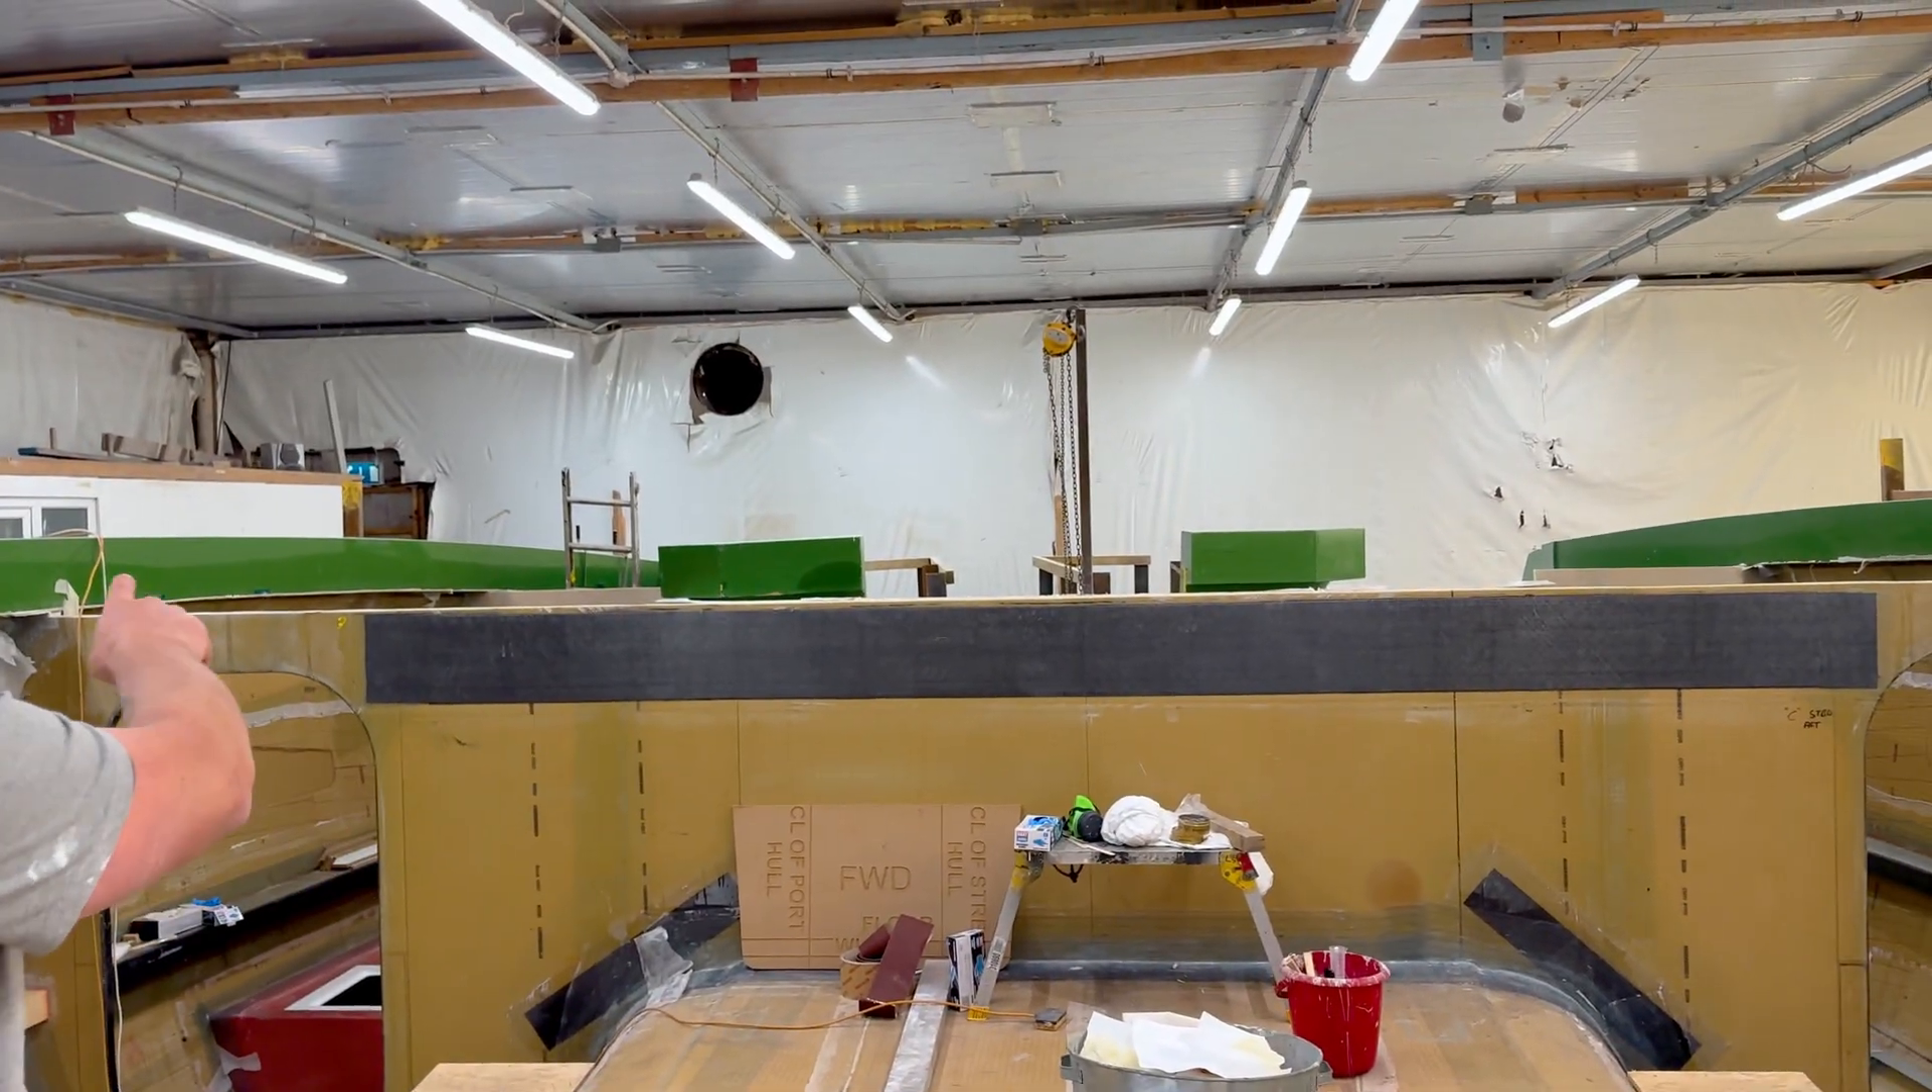So as you can see behind me, we've got one of our main bulkheads fitted with our doorways either side within the hull.